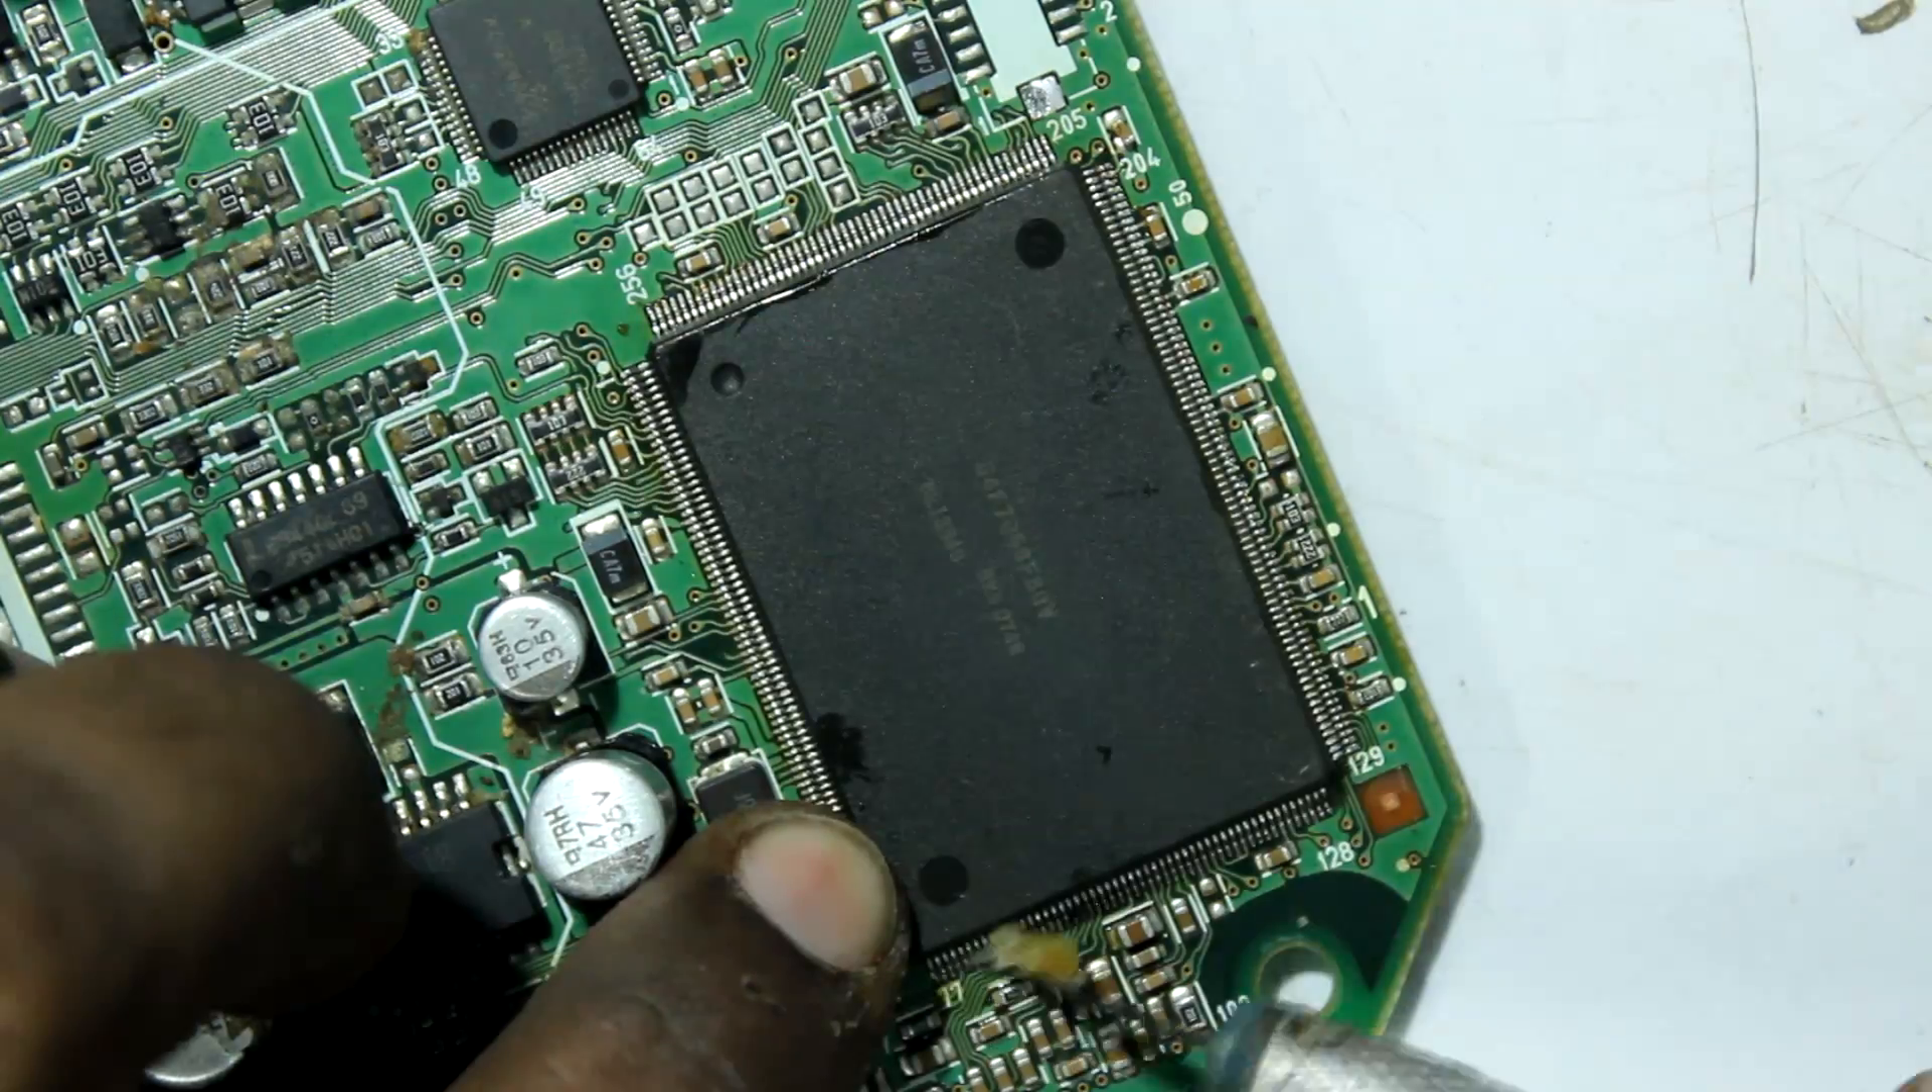So now that the chip is on its position let's just quickly apply some flux on the sides.